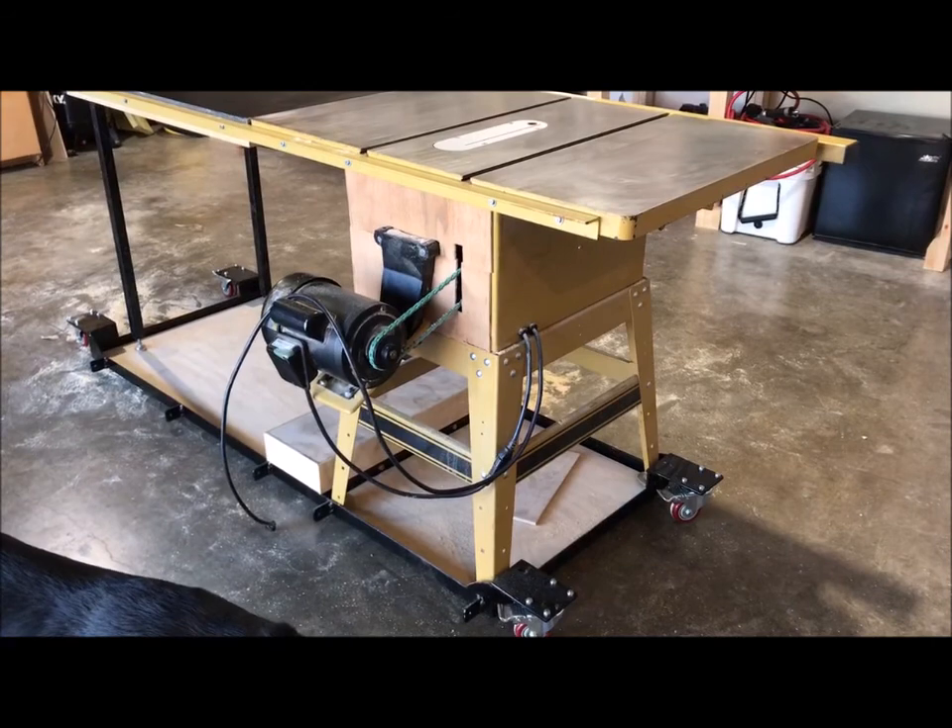We've got the saw on it and the extension table on, fits just perfect and rolls really, really nice.